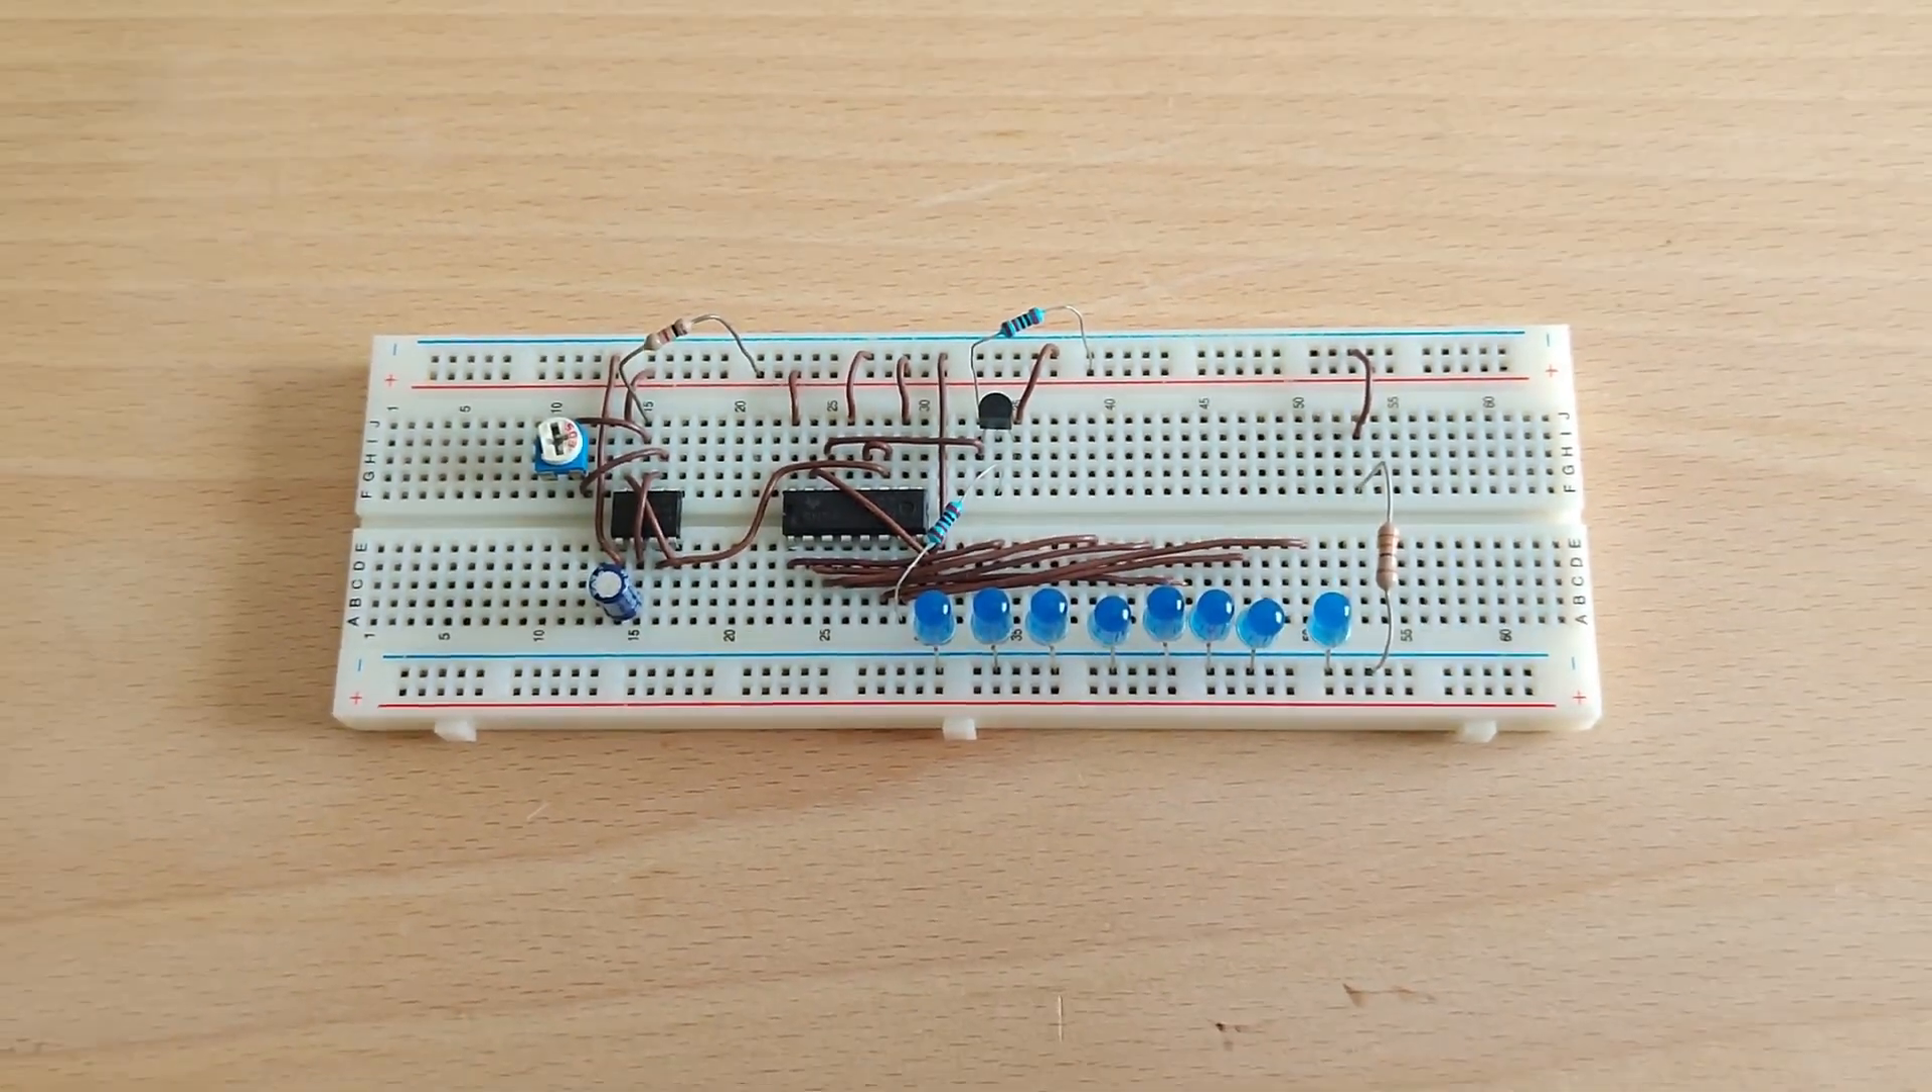Bien, ya tenemos el circuito montado en la protoboard.